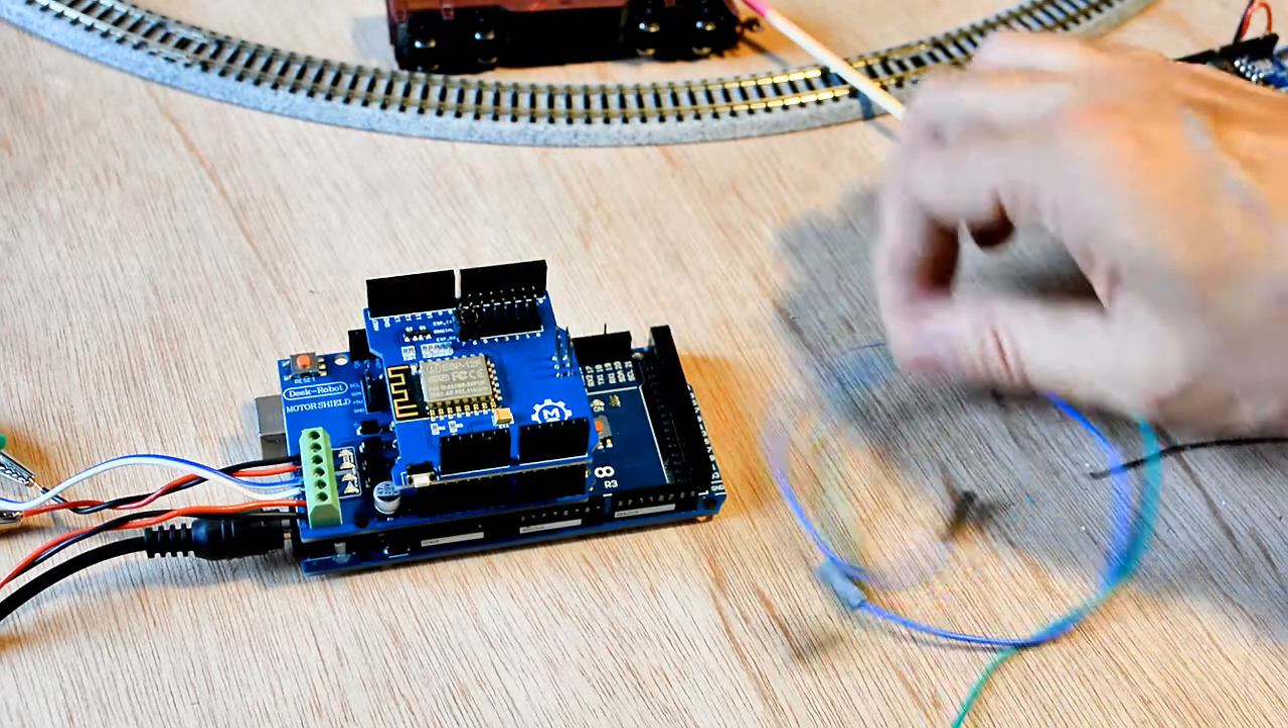Alright so I've got all three boards stacked up.